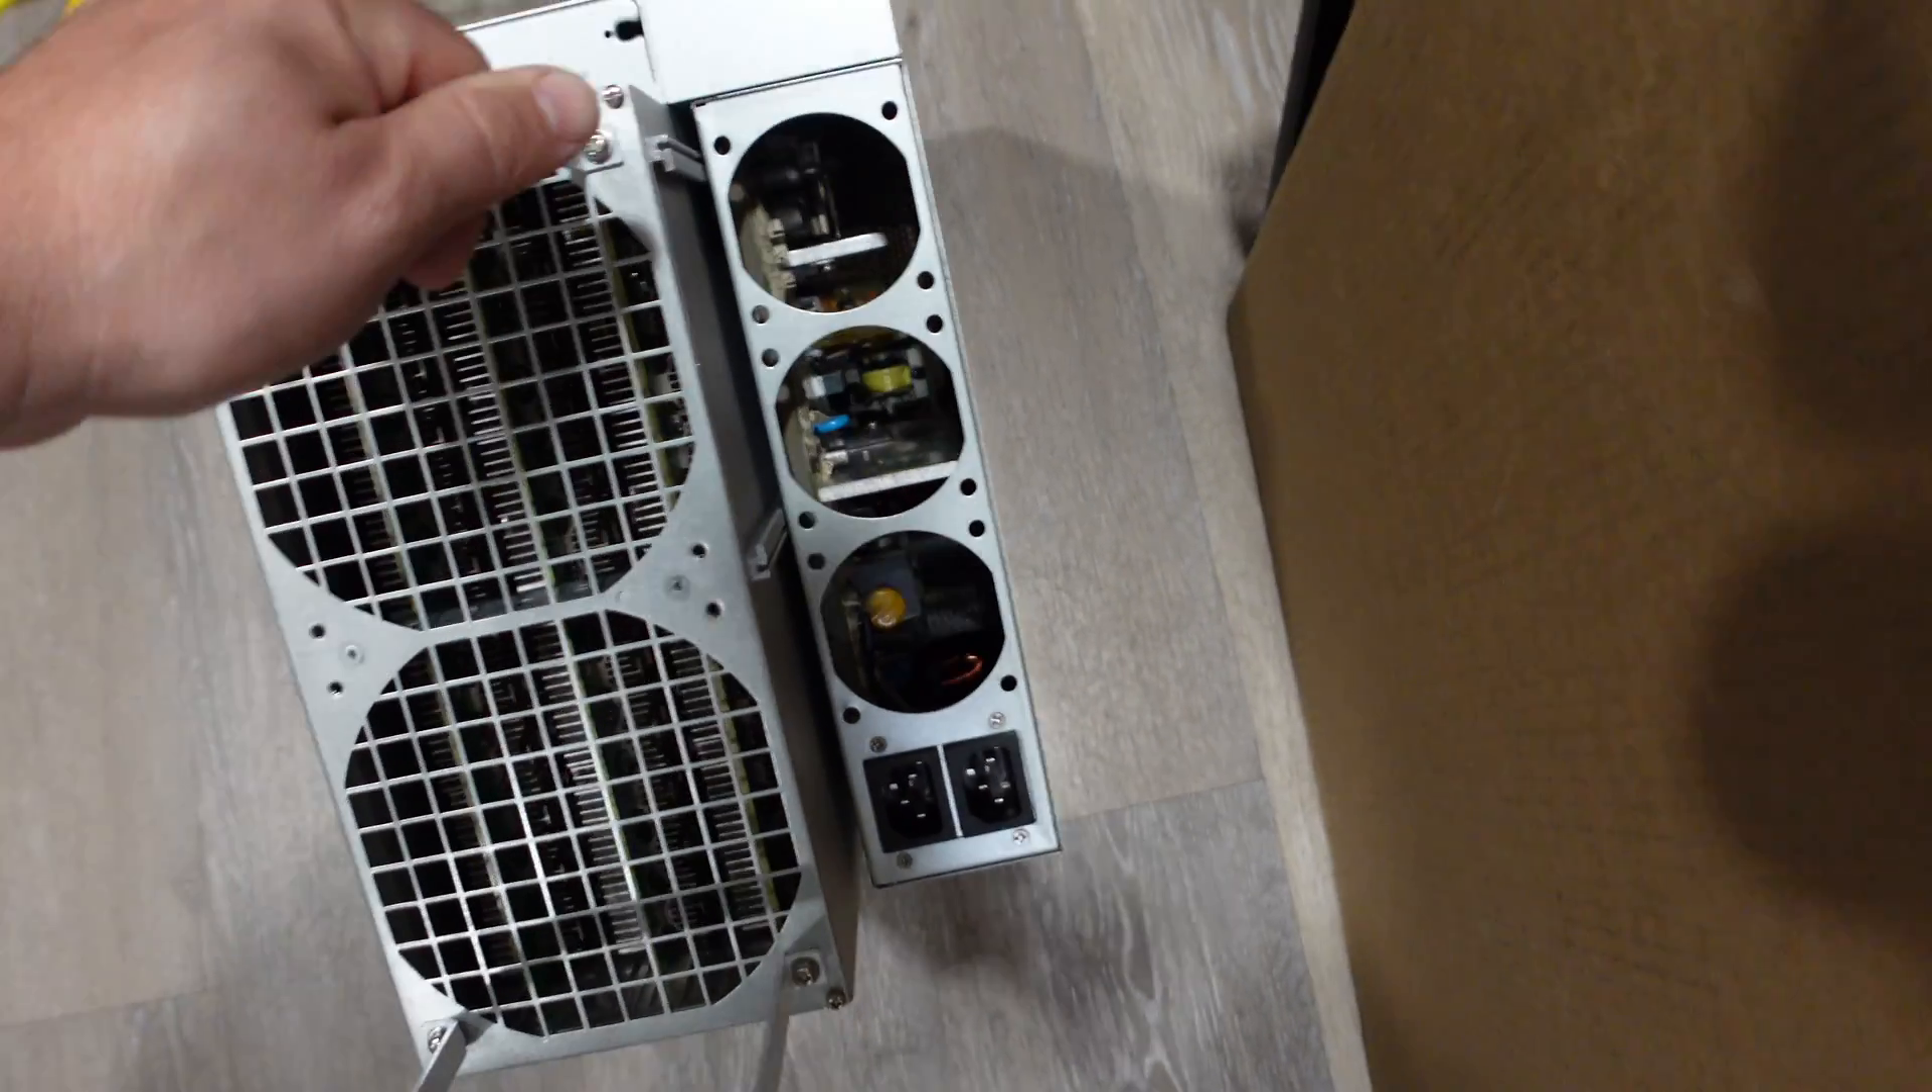This thing has been stripped down, cleaned entirely, fans removed, power supply fans removed.